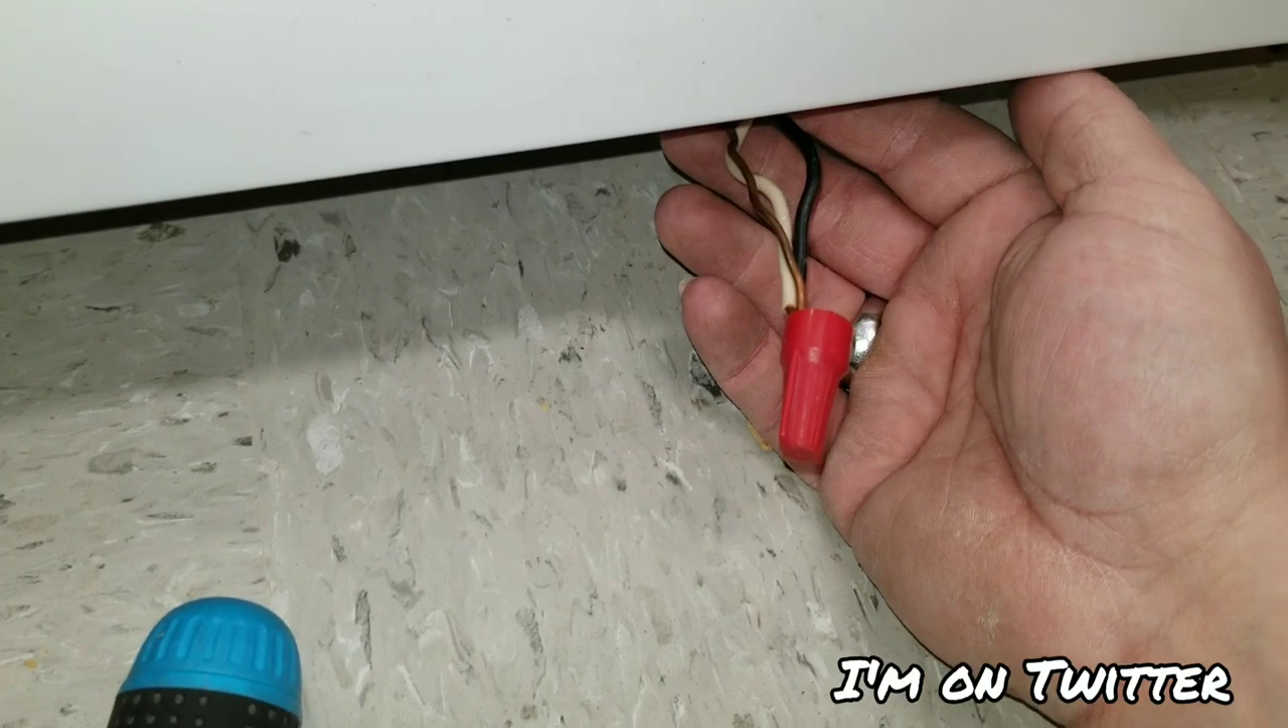I took all three wires, and I went ahead and put a wire nut on them.